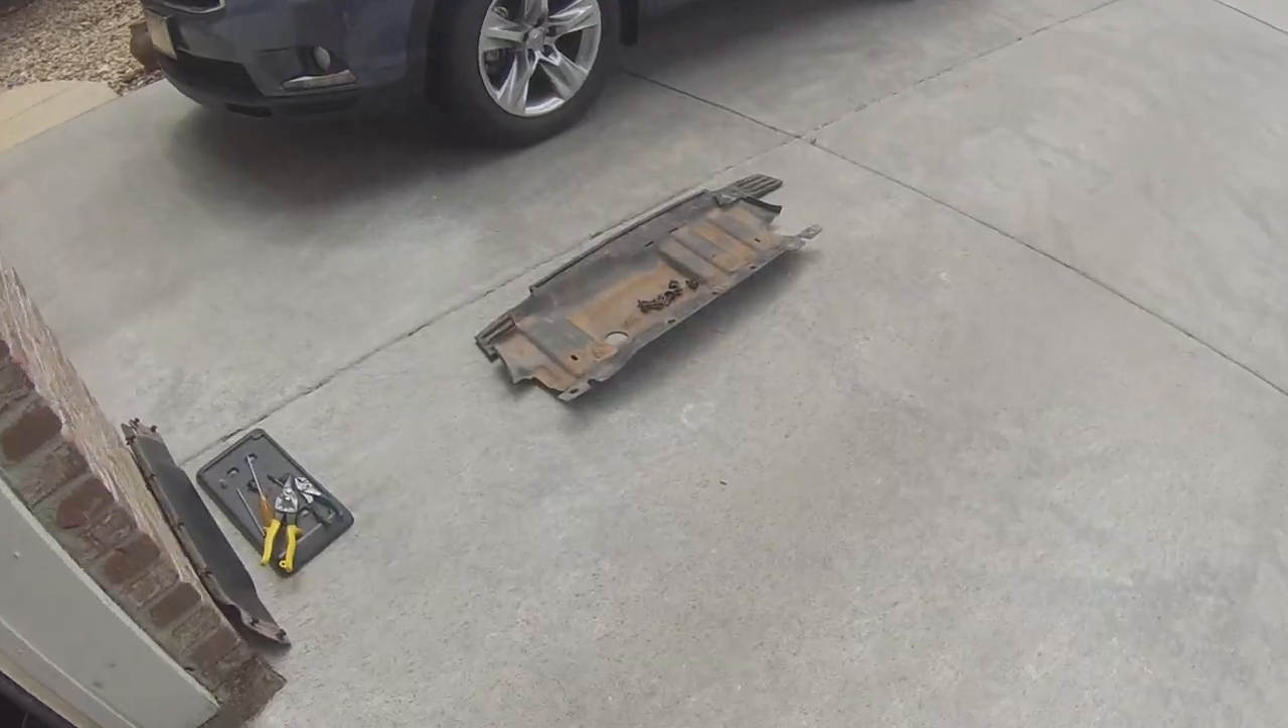So we got the steel skid plate removed.